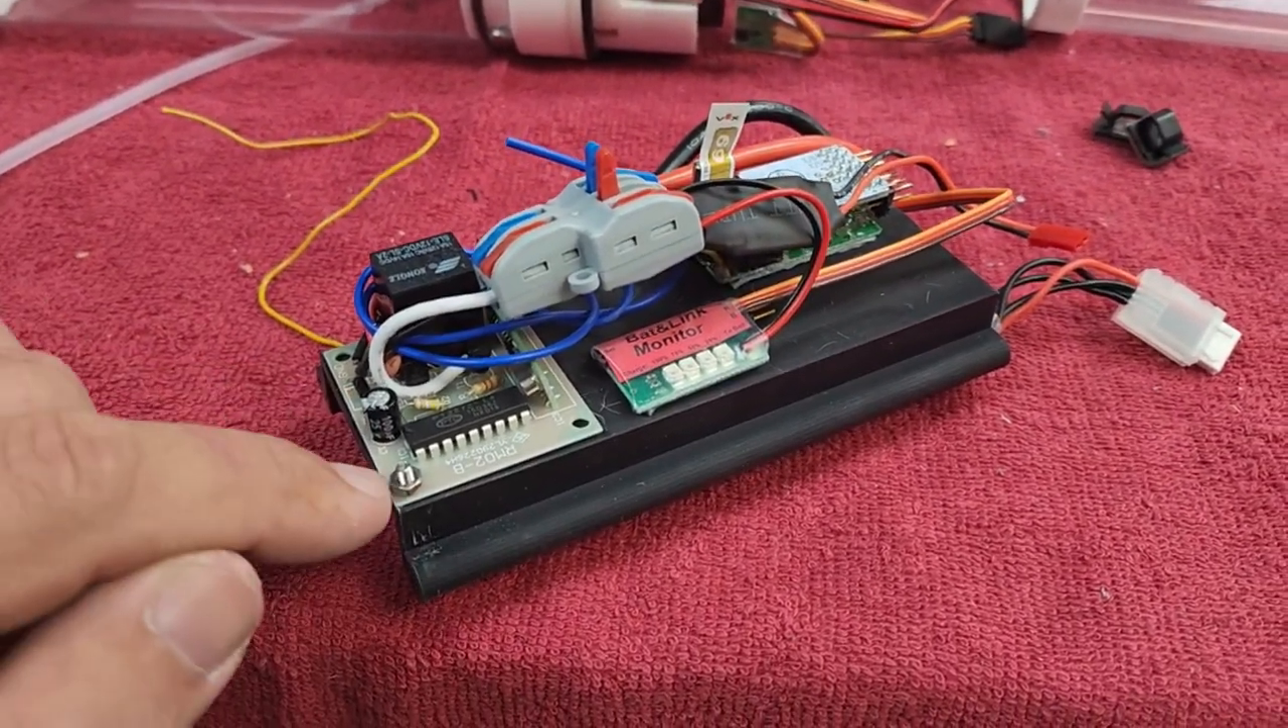All right, here is our assembled battery tray.